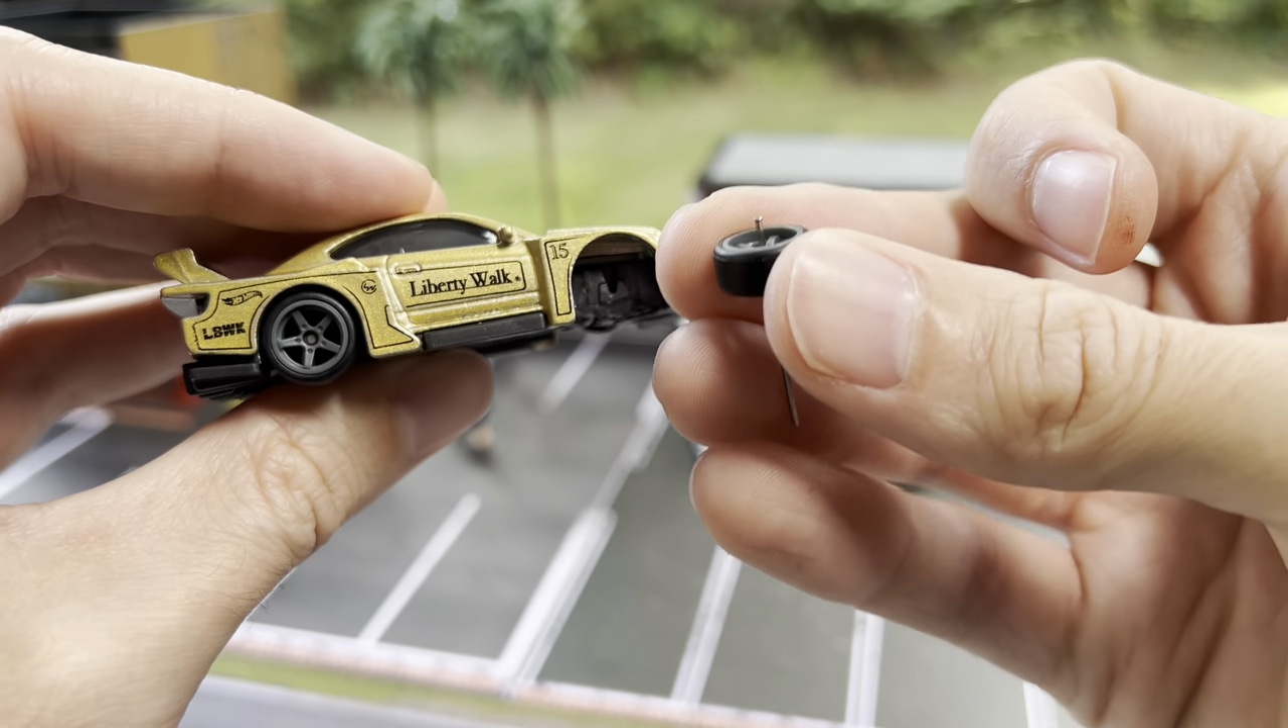So we have our one medium axle with the stopper and the wheel on one side.